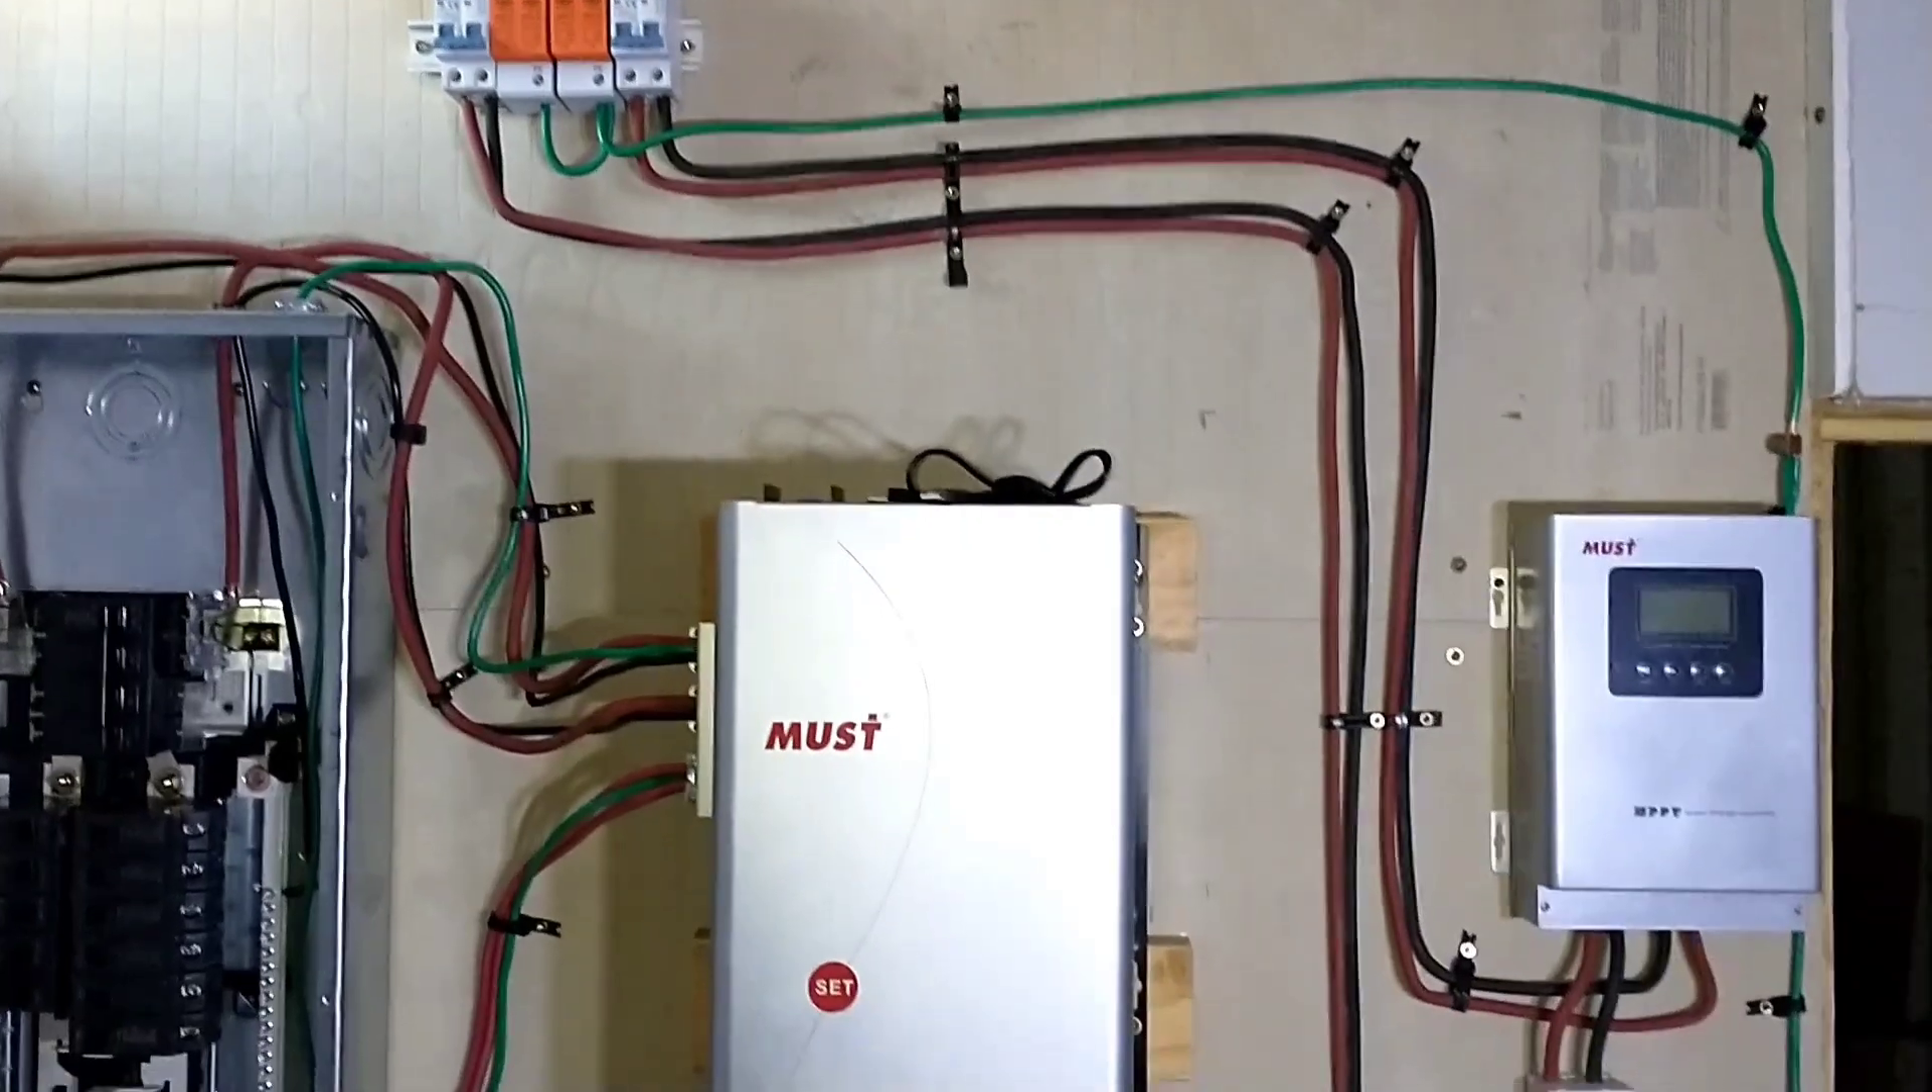Last night I took some time and clipped all the wires into place kind of got them organized where you can see where everything runs at a glance.